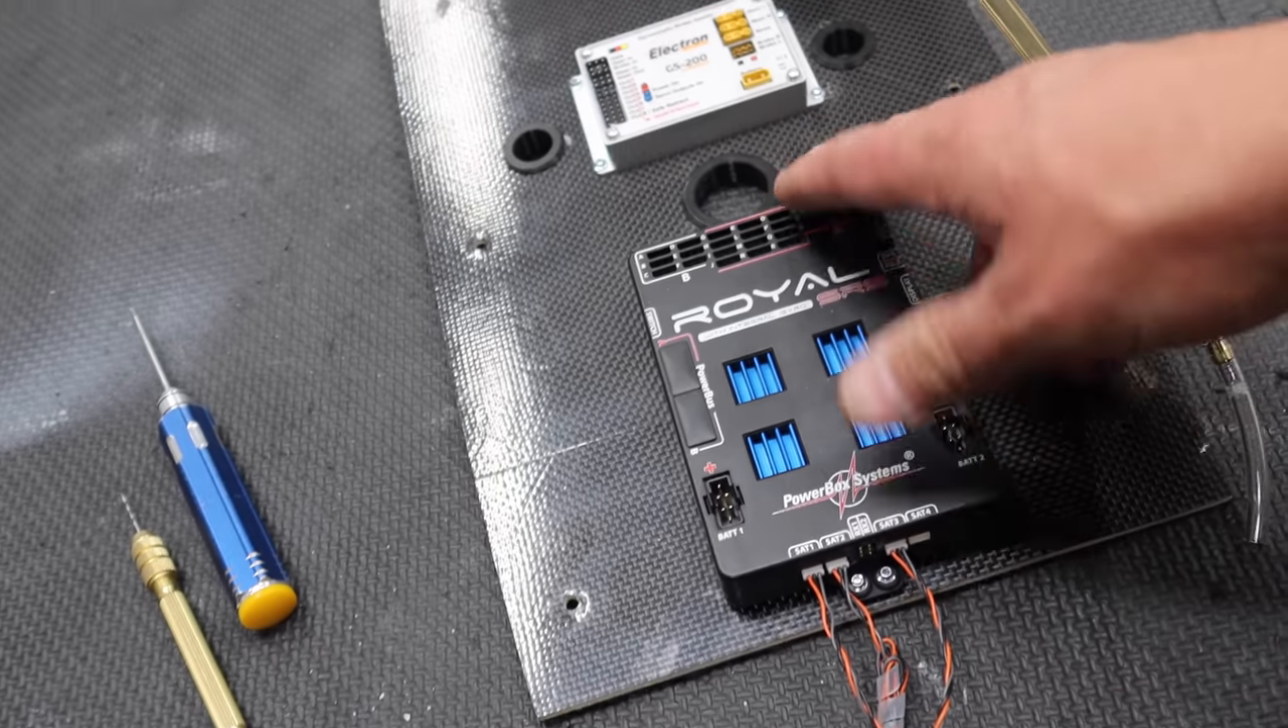So this is the main tray. Obviously, we've got our Powerbox Royal mounted.